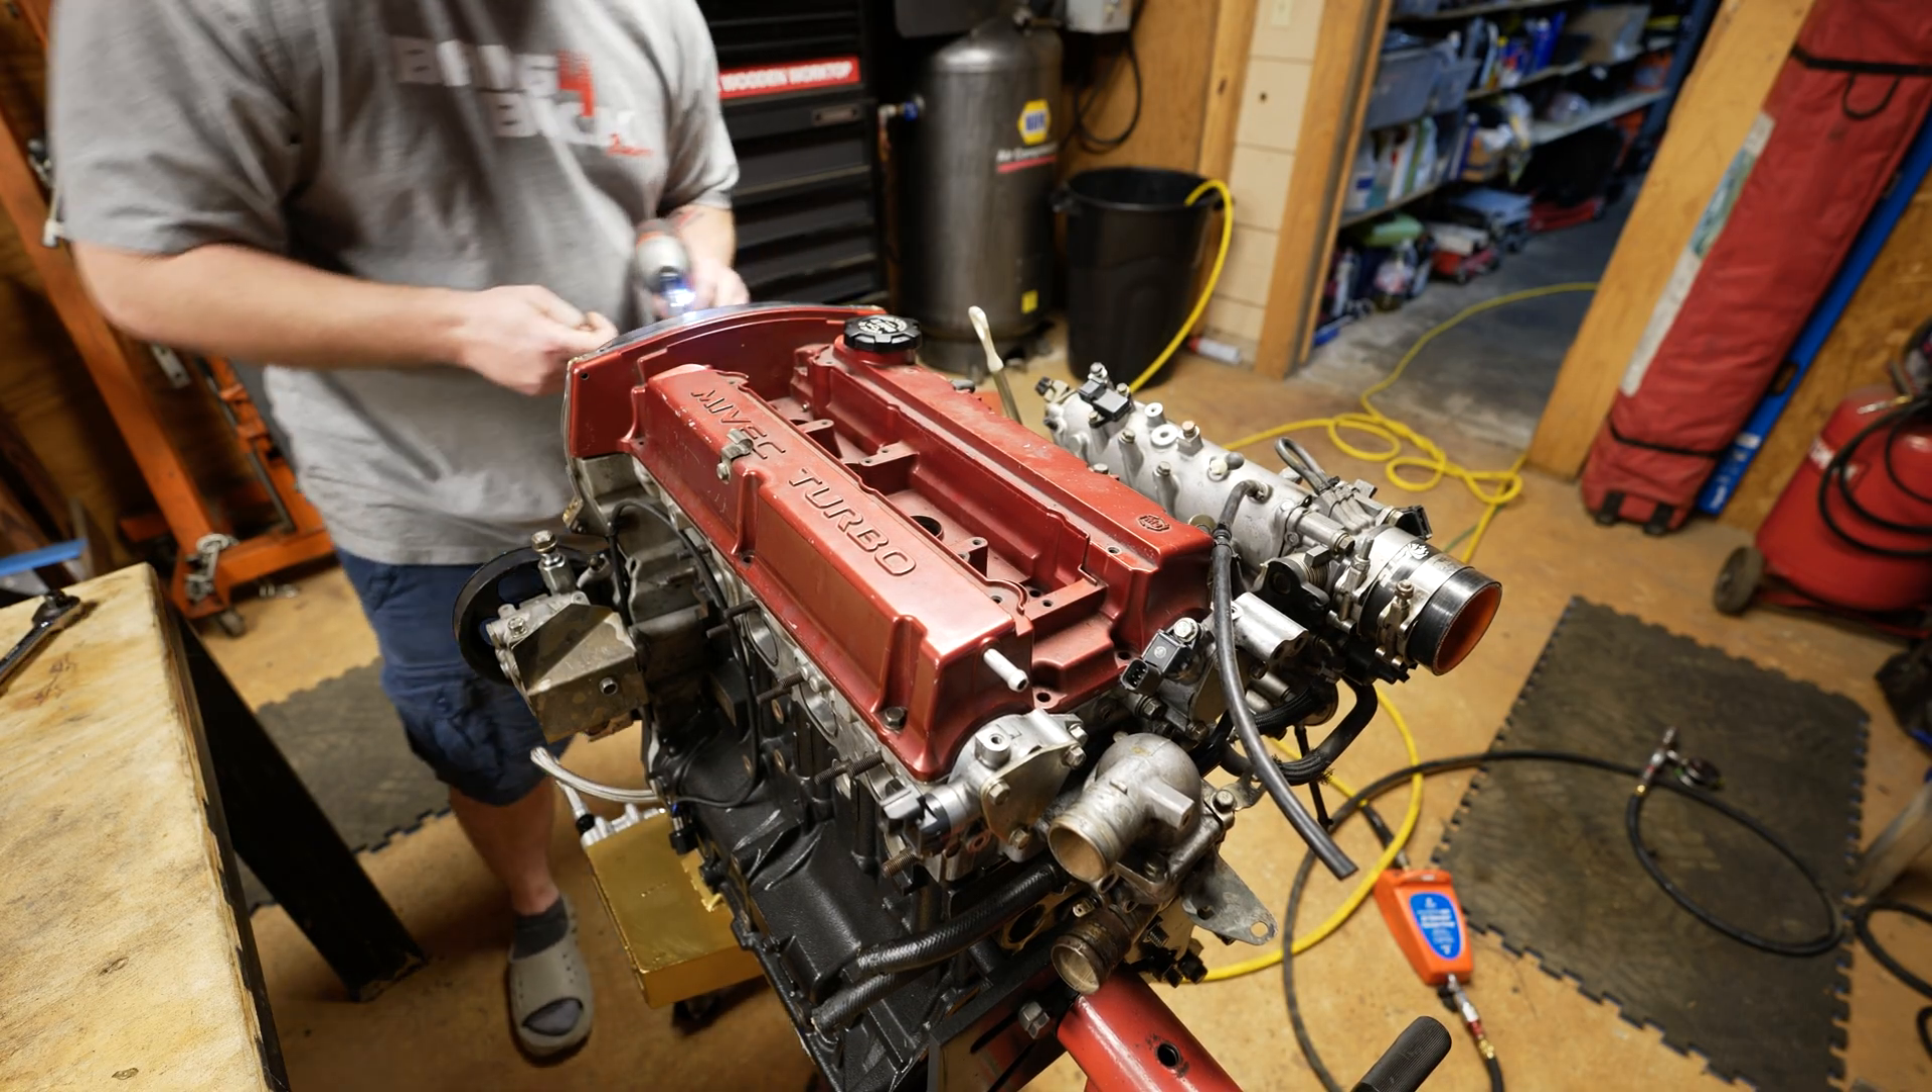Okay, so the valve cover is just bolted on for right now.